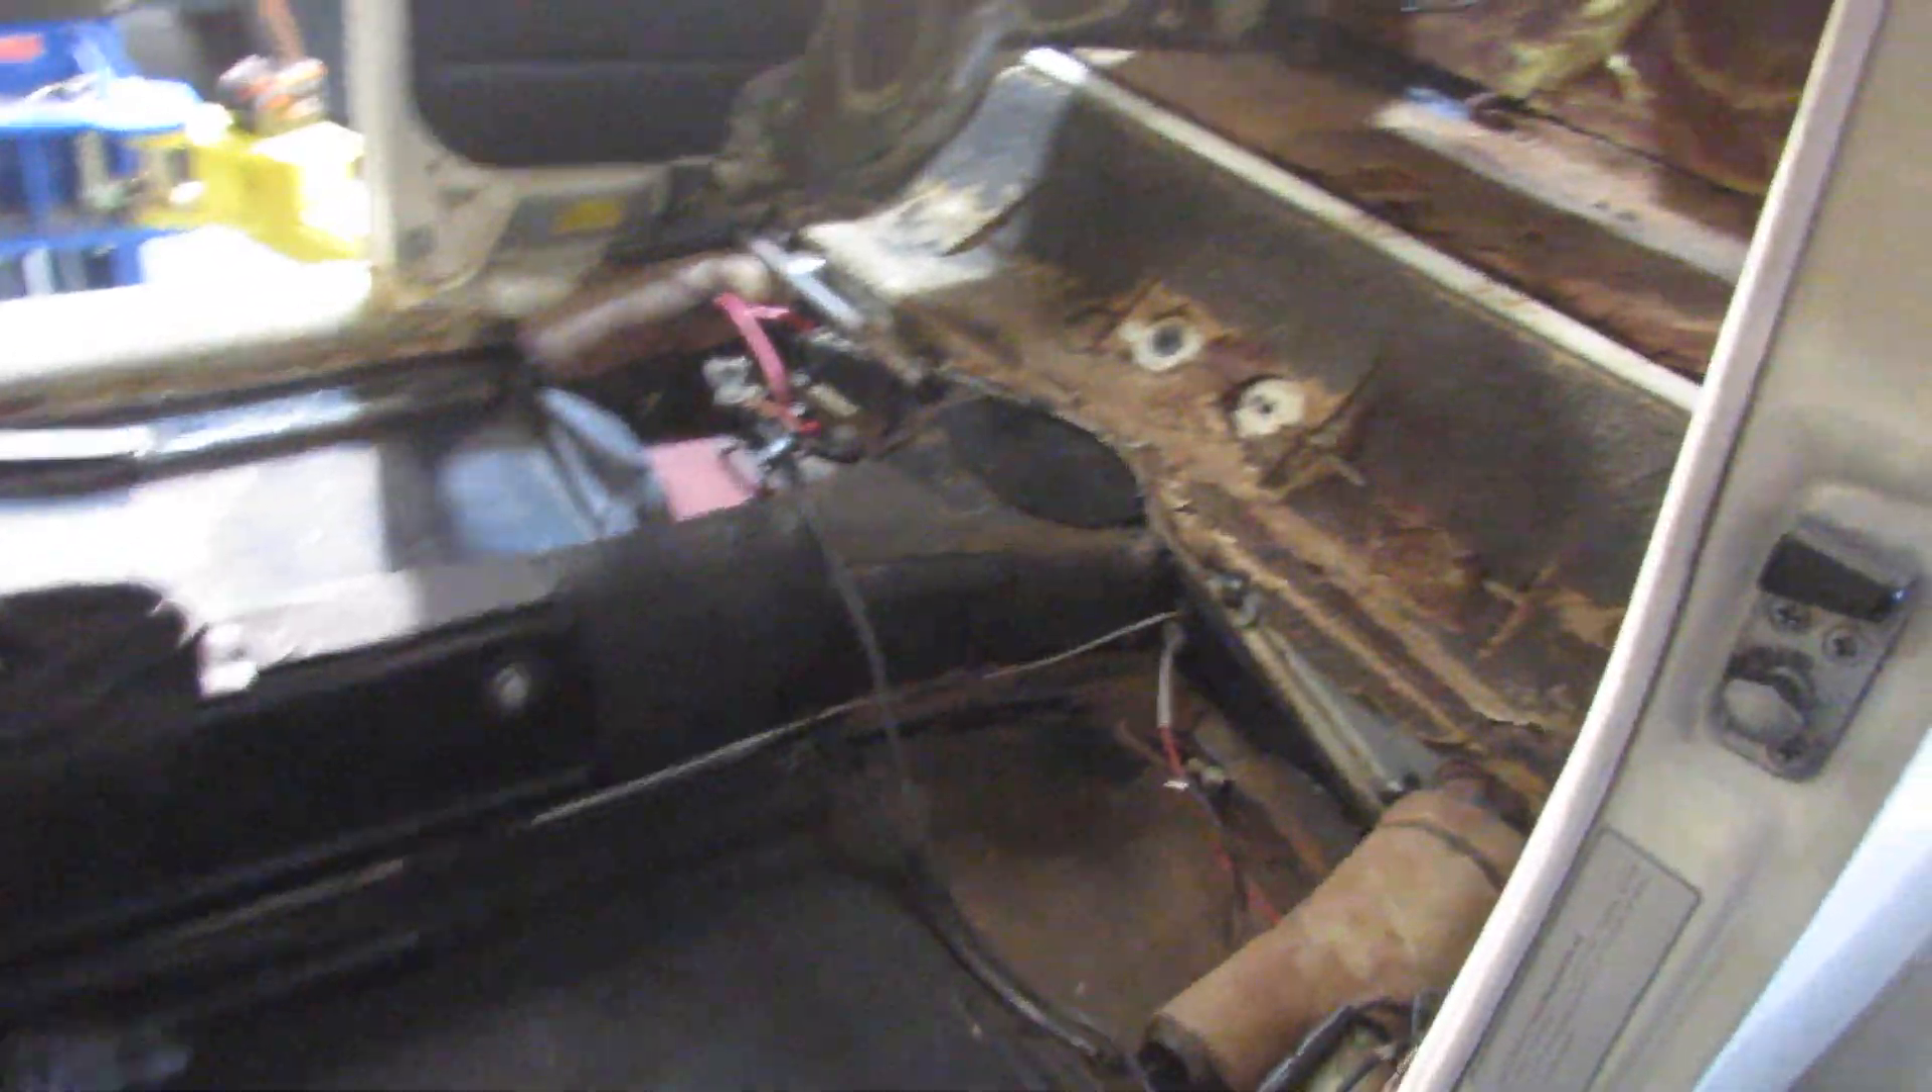As you can see in the inside of the car, I've stripped everything out of it, including the seats, carpet, and so forth.